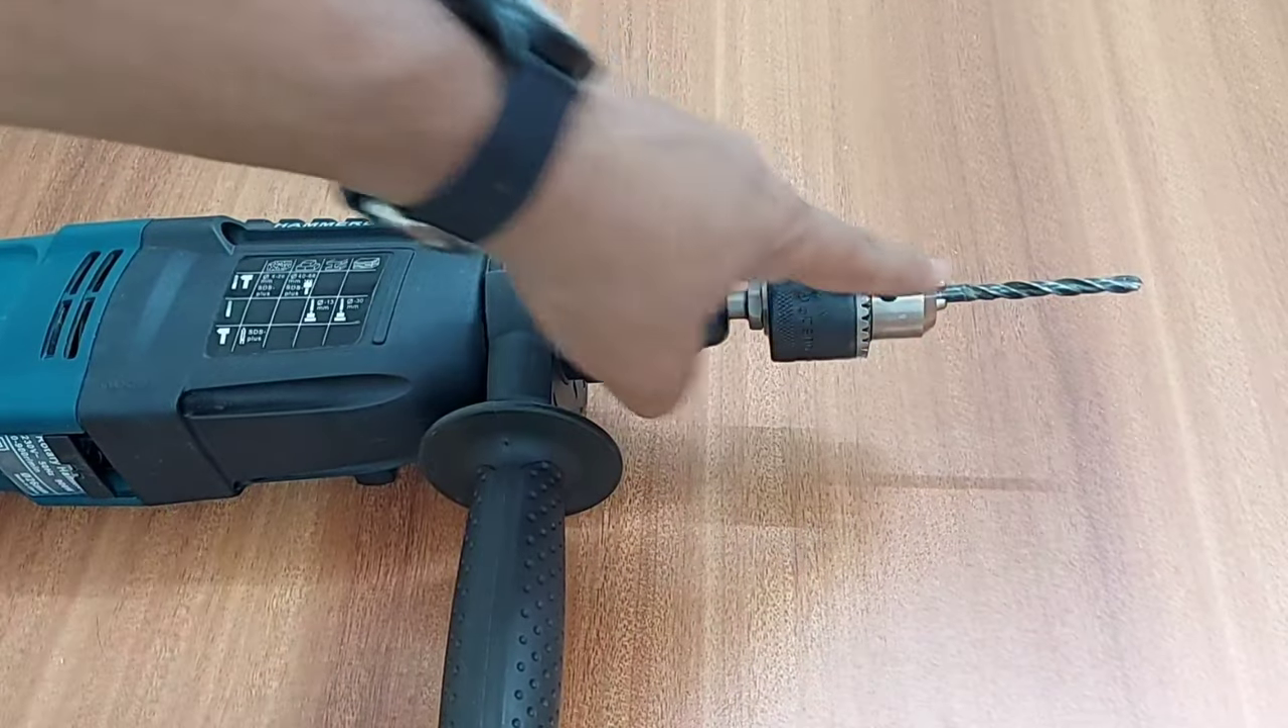ये मेरी लग गई है metal की bit तो यहाँ पर हमारी bit लग चुकी है।